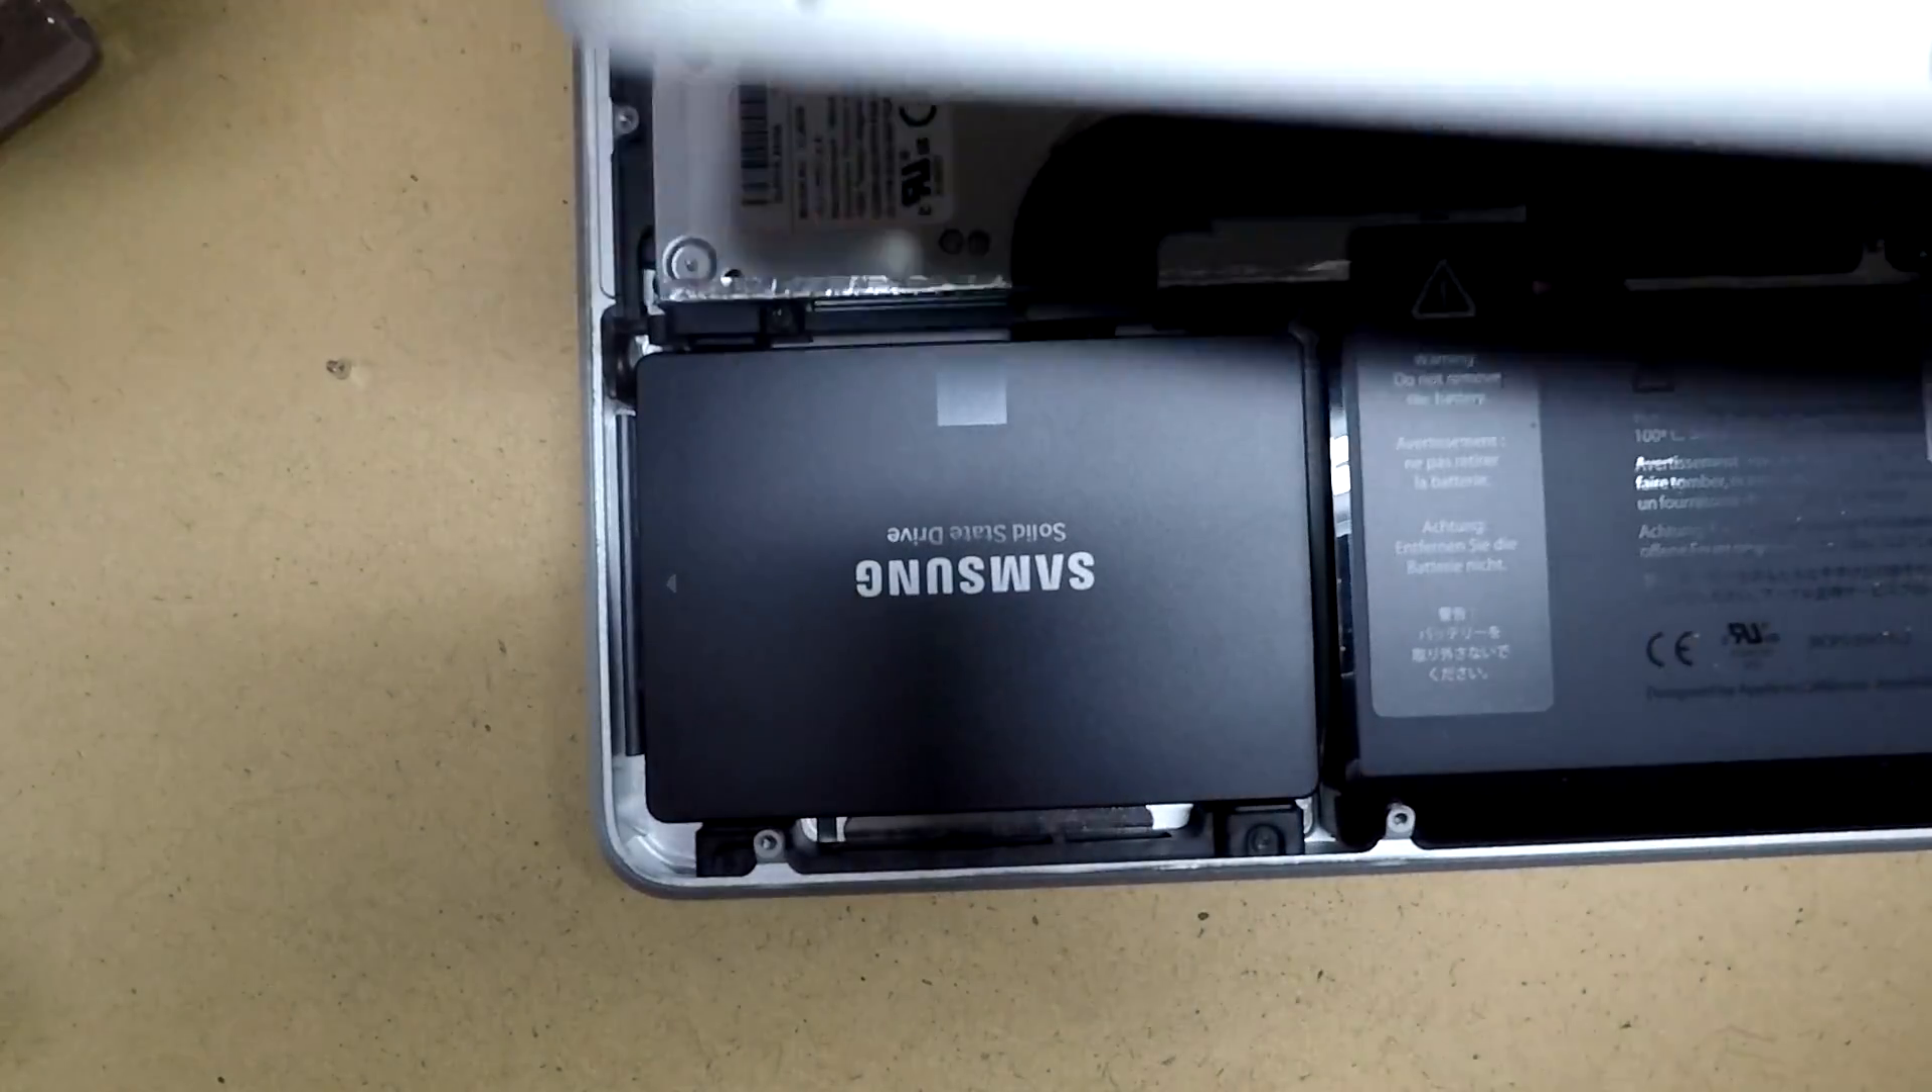And now we have the hard drive installed.